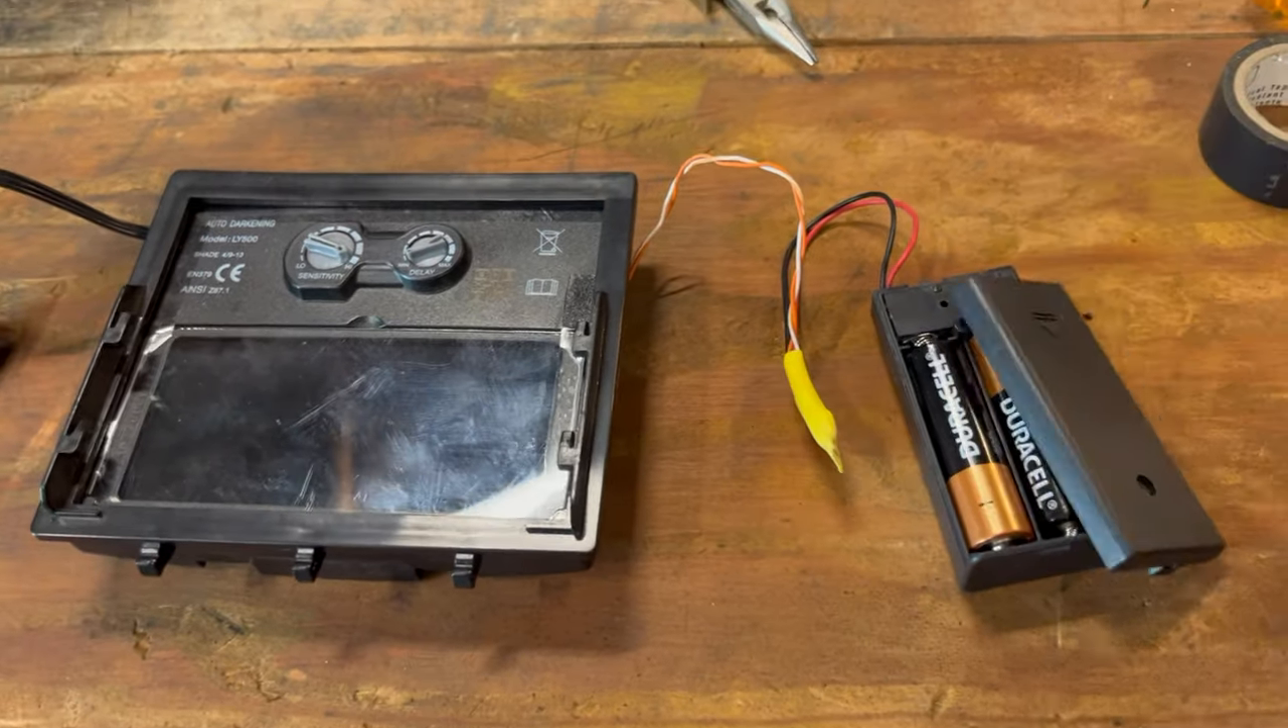I've got the module back in the cradle, and here are the batteries with the cover.